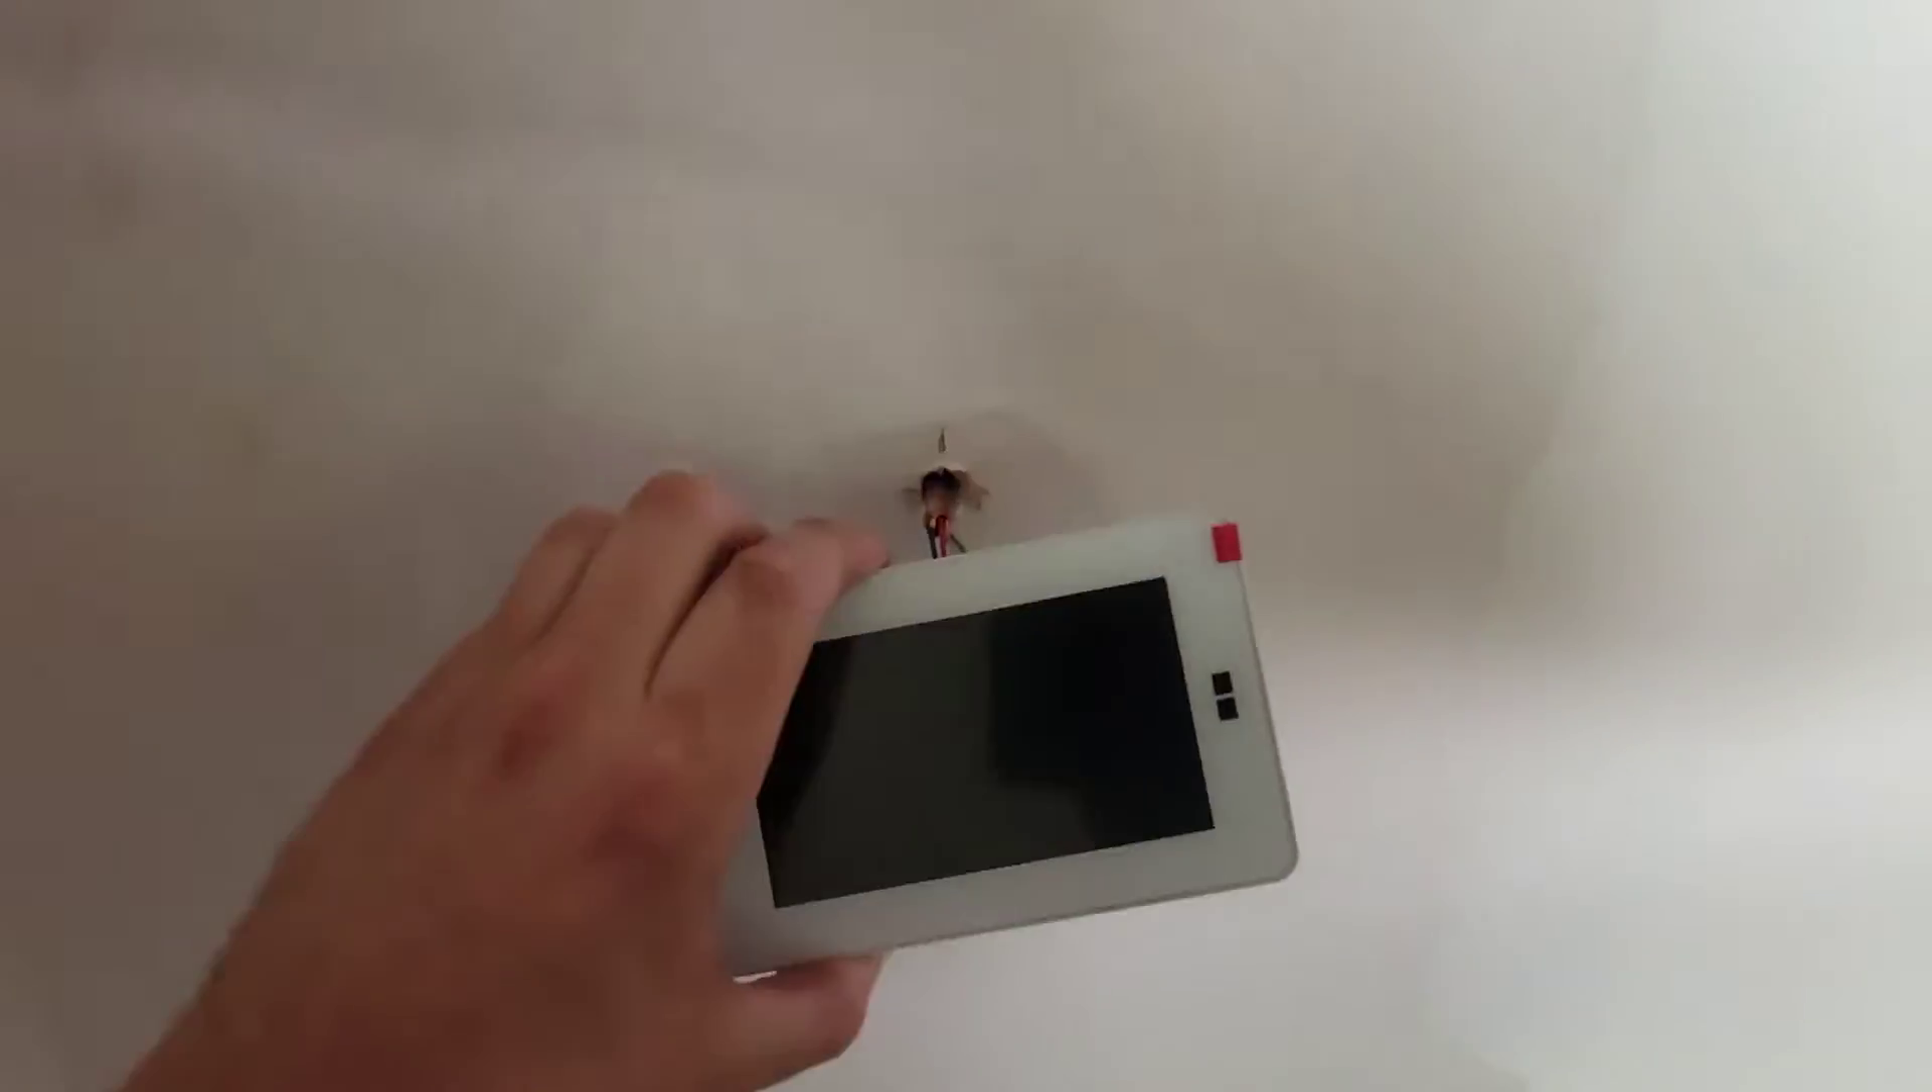Thermostat's not yet mounted on the wall because, of course, we got to finish some painting before we mount it.